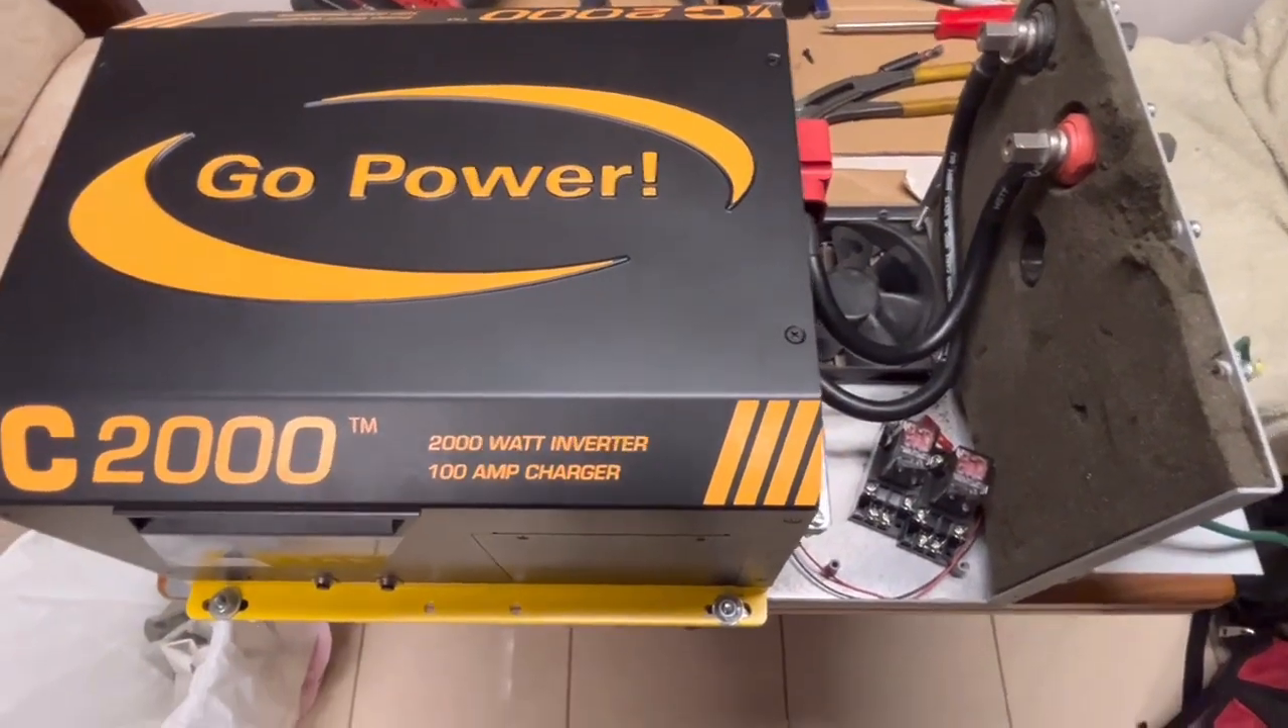All right so here you can see we got the new inverter charger mounted on the old back panel.